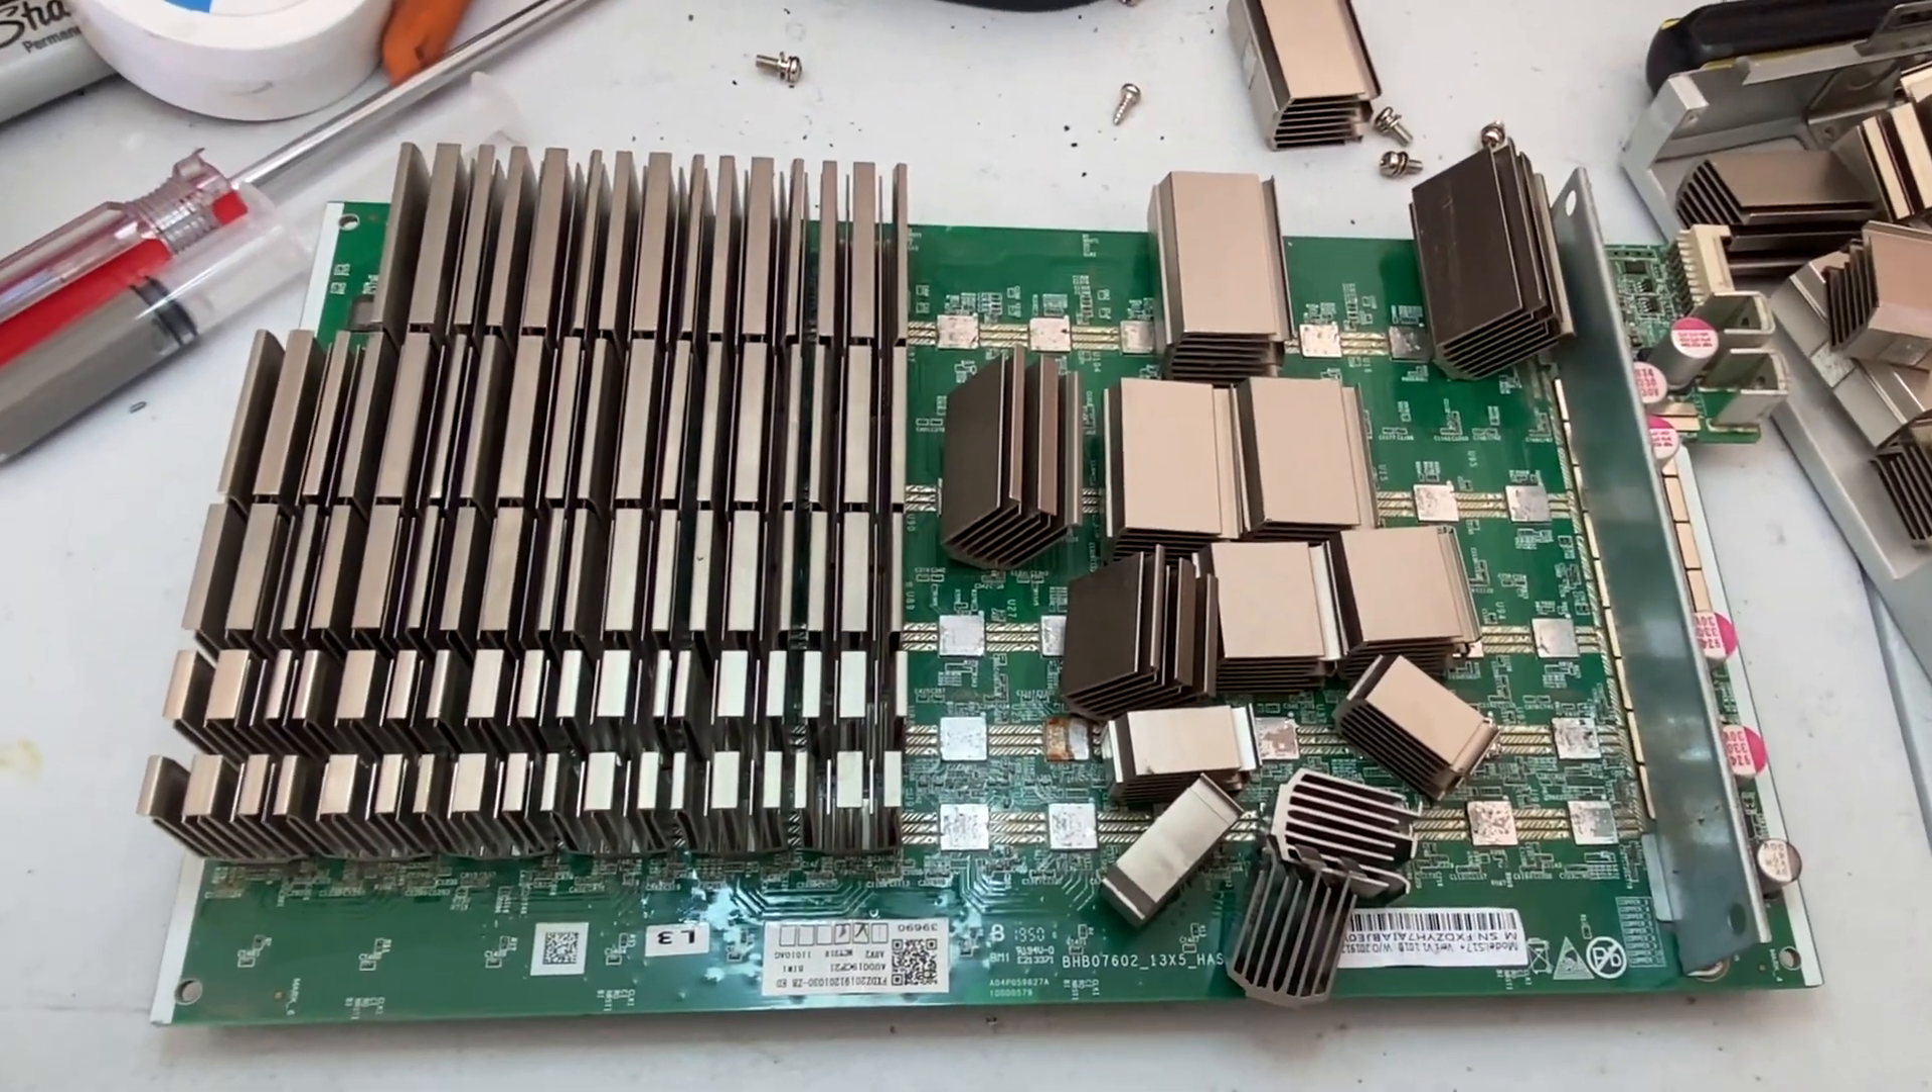You can see I have just been slowly, one by one, taking every single heat sink off.